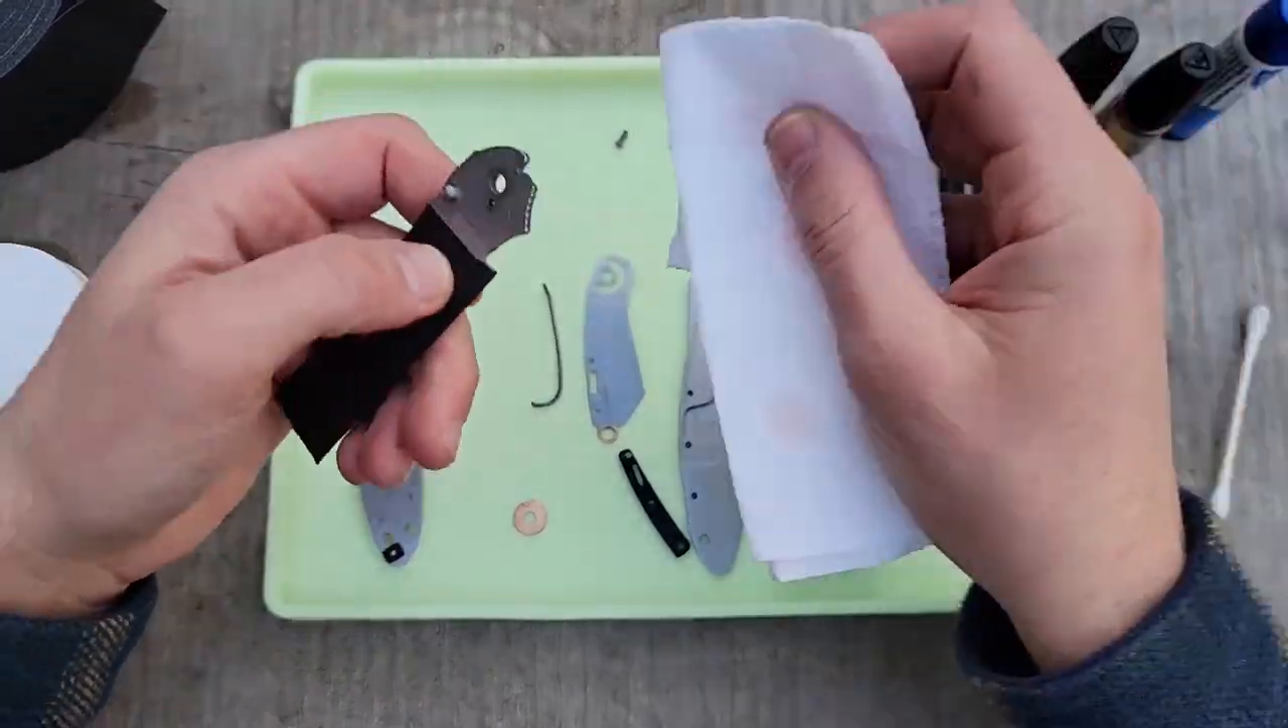At this point, we pretty much have the whole knife apart and it's time to start cleaning things out.